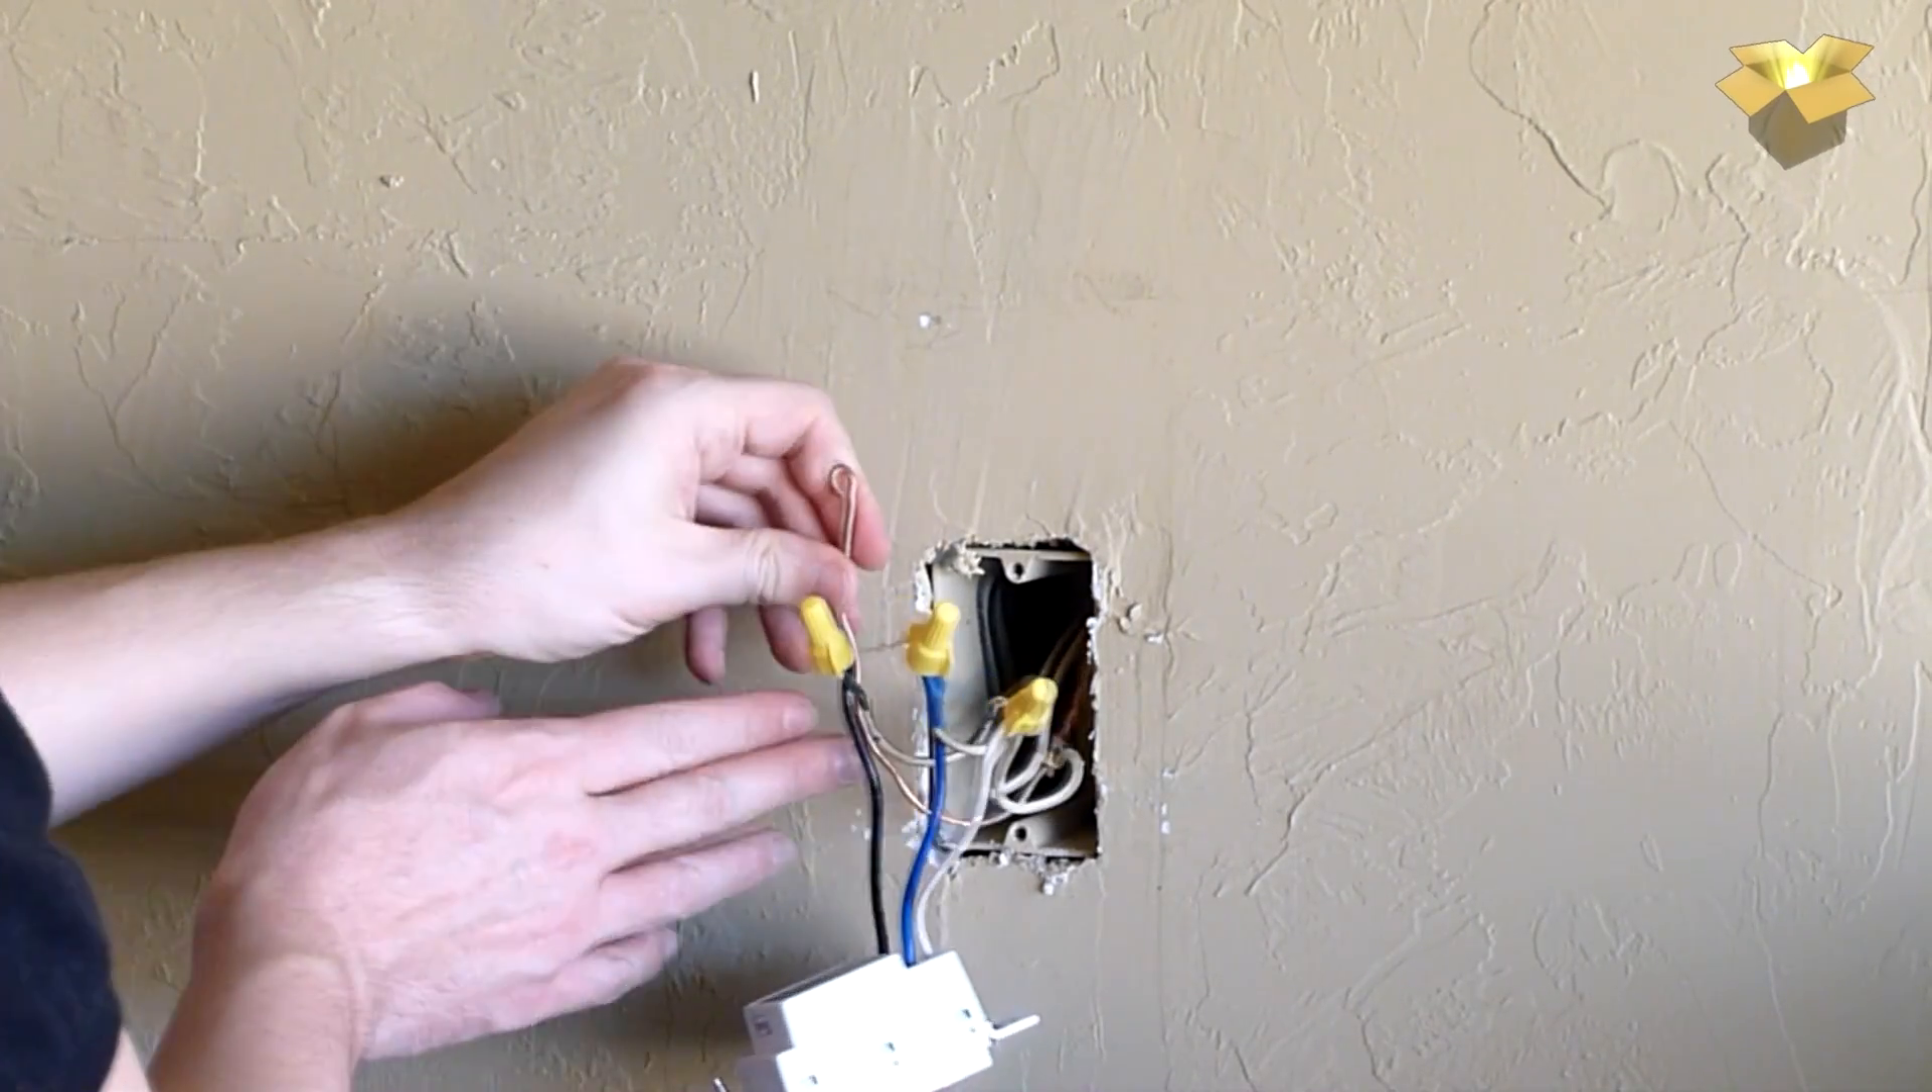Okay, here's our three connections made and then we have our ground wire here, which is not required for this switch.